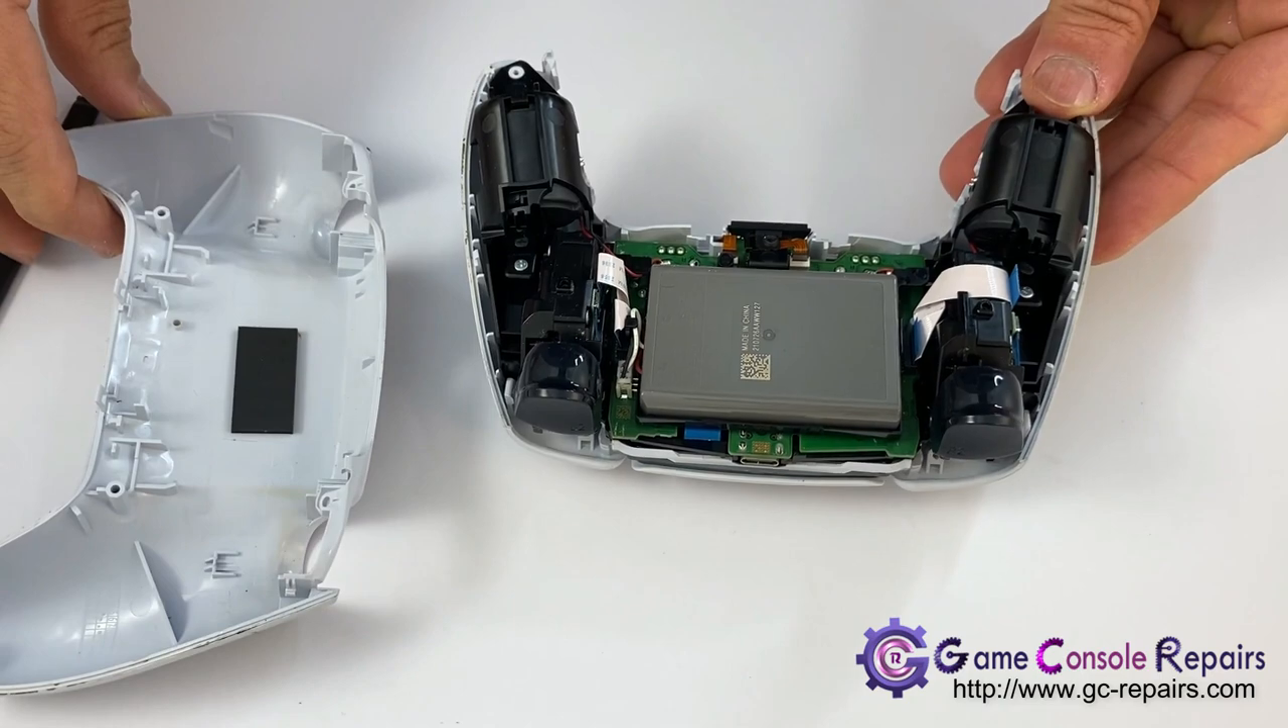So that's our back cover removed.